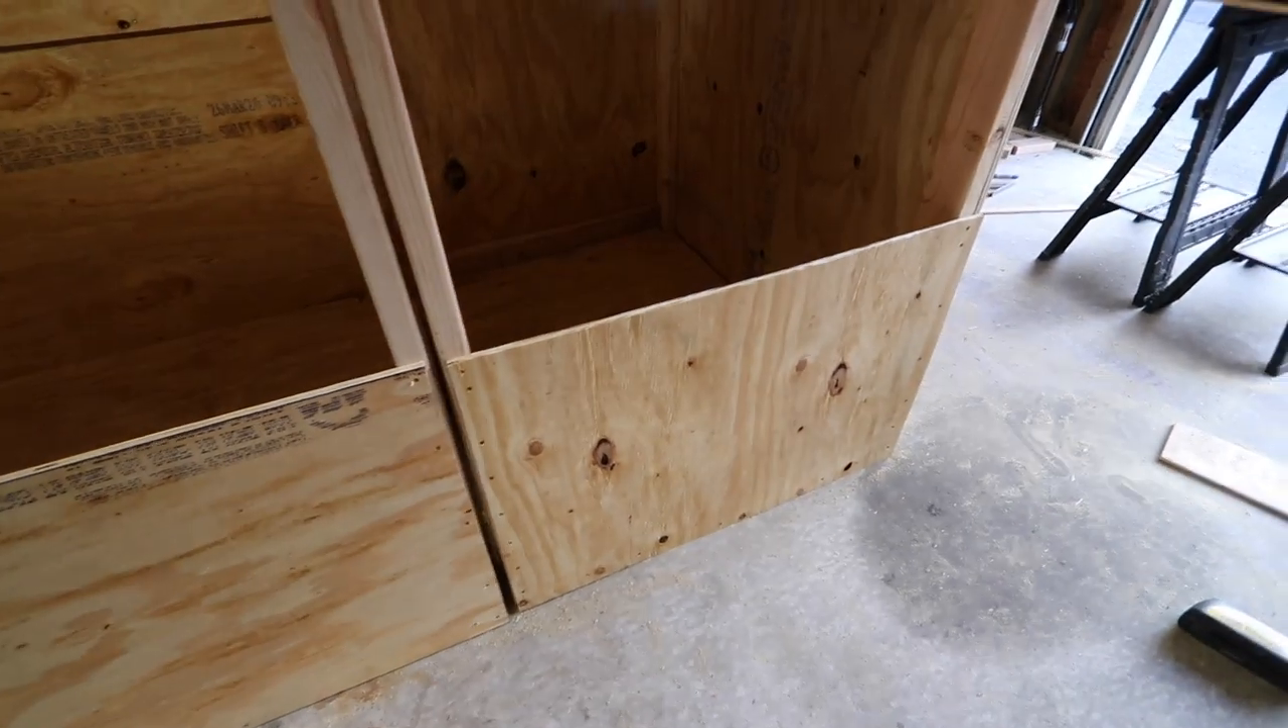We got the two foot panels down on the bottom on each side.